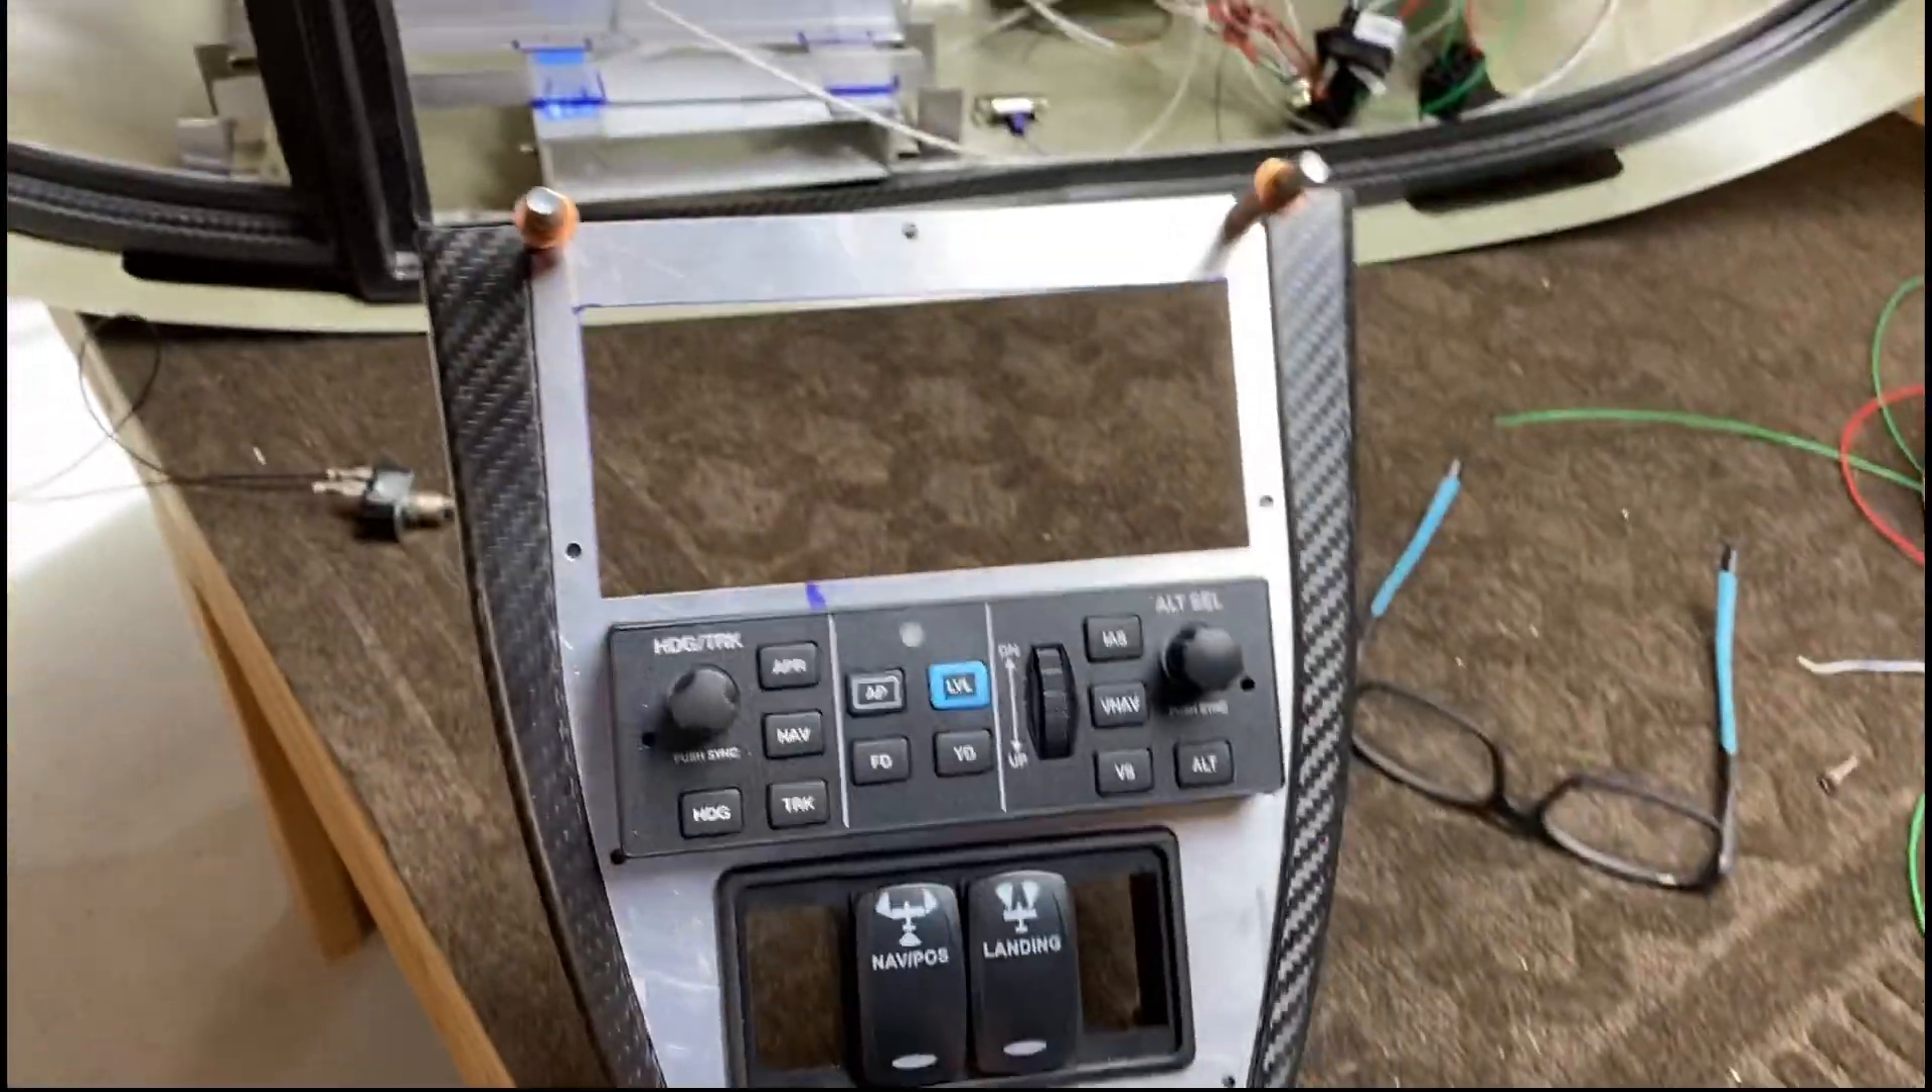The center console piece now I've started putting together.